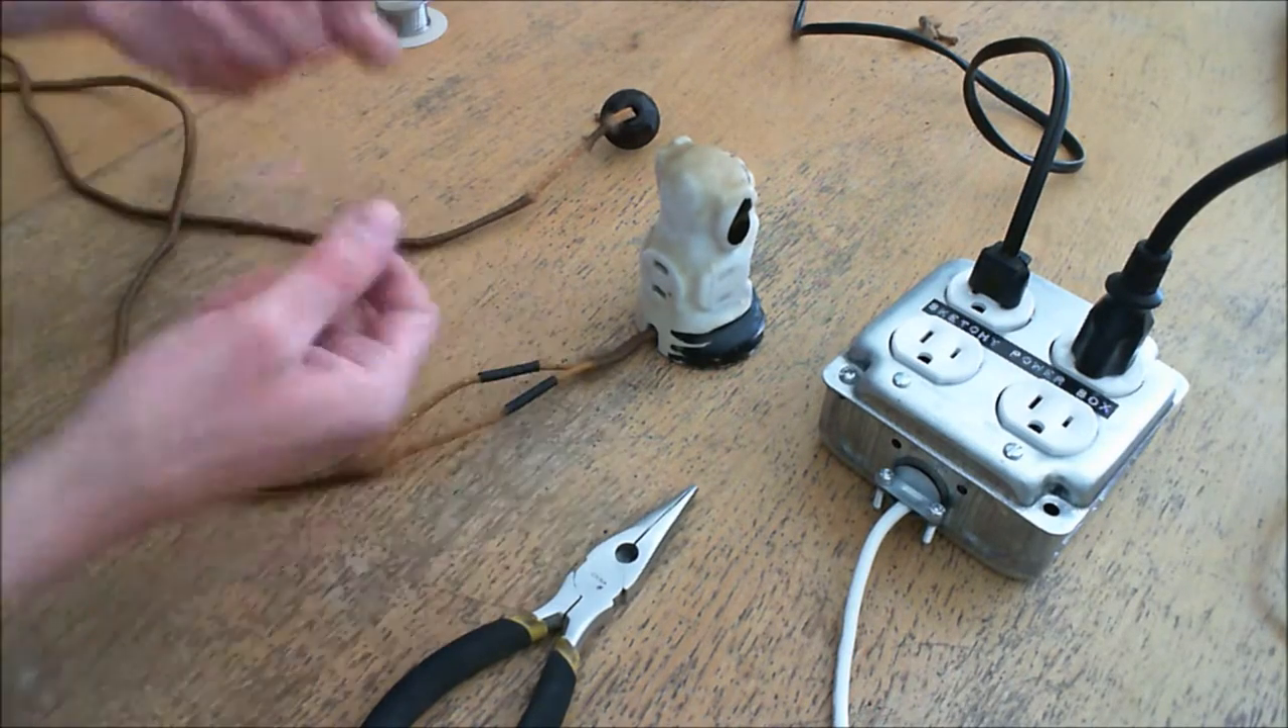So now the heat shrink is on the wire here.